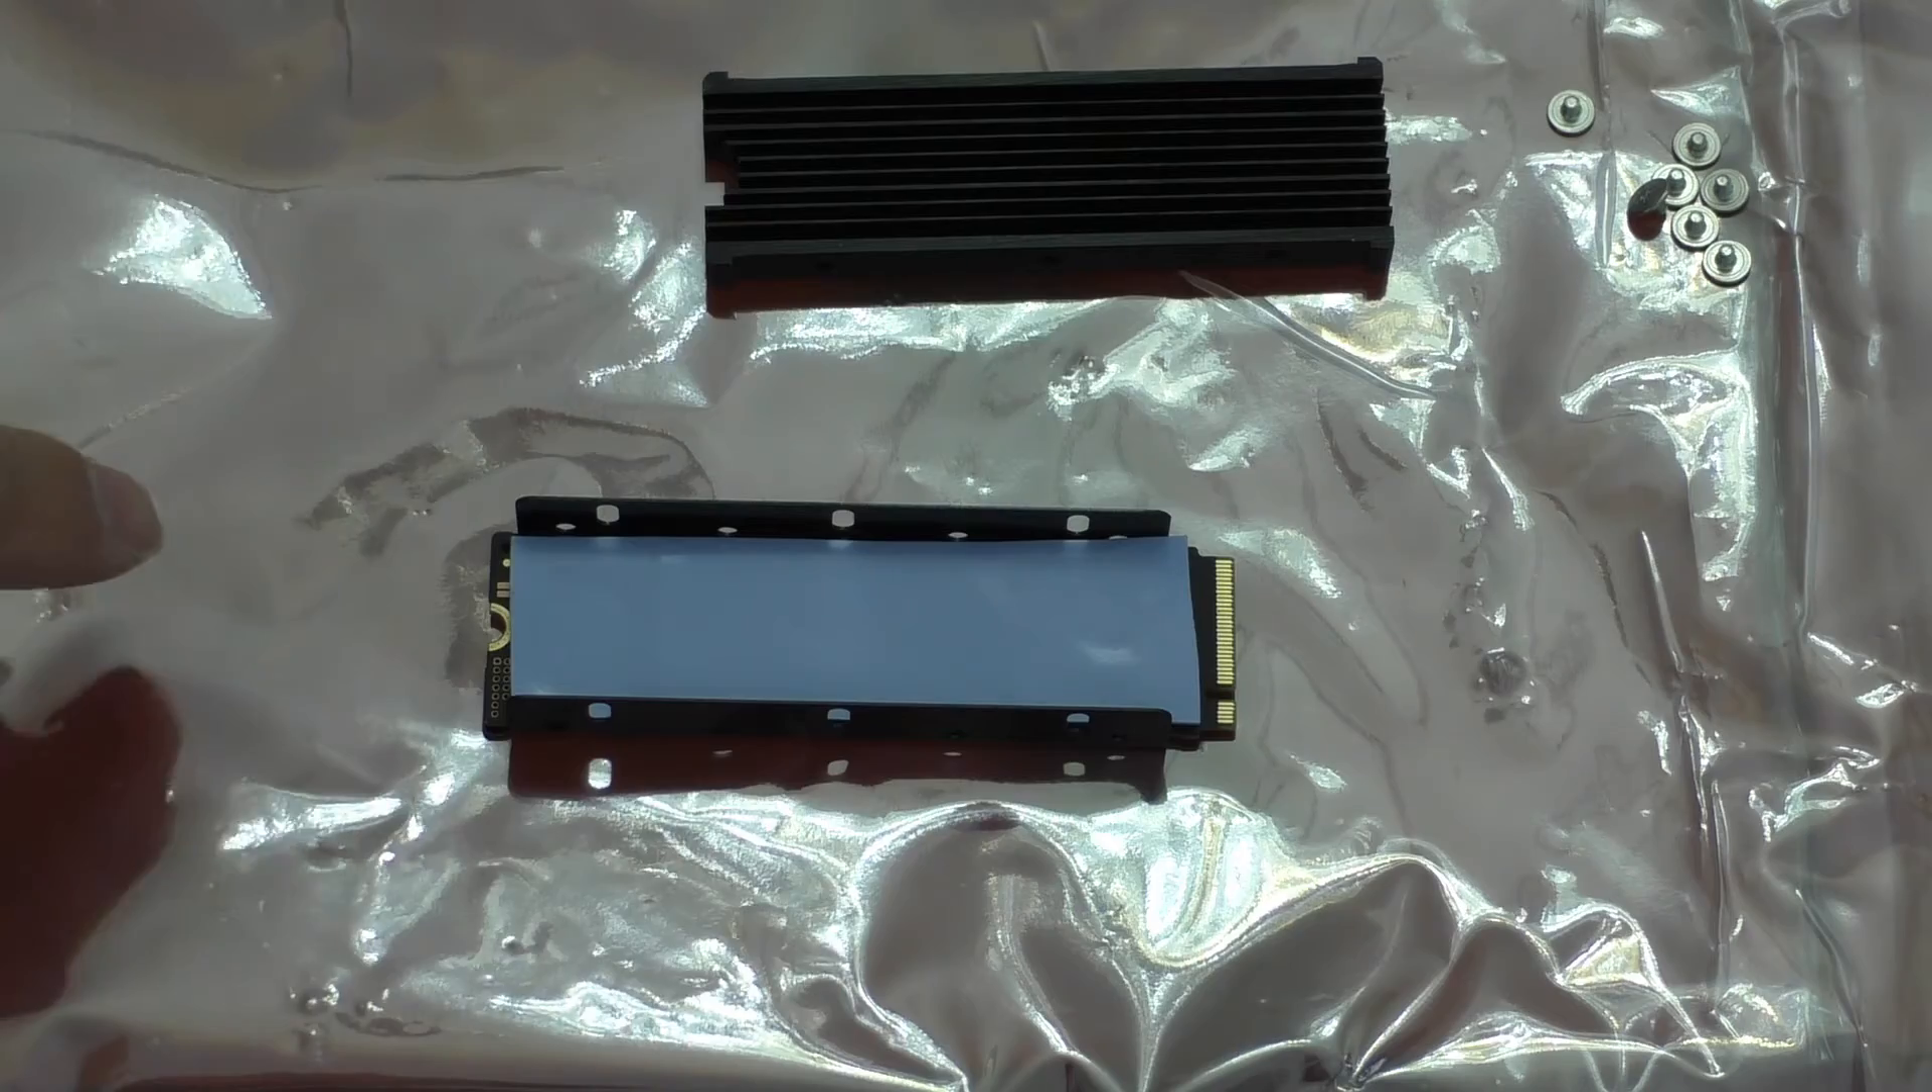Now that the upper thermal pad is on, I can go ahead and take the top piece and drop it in.